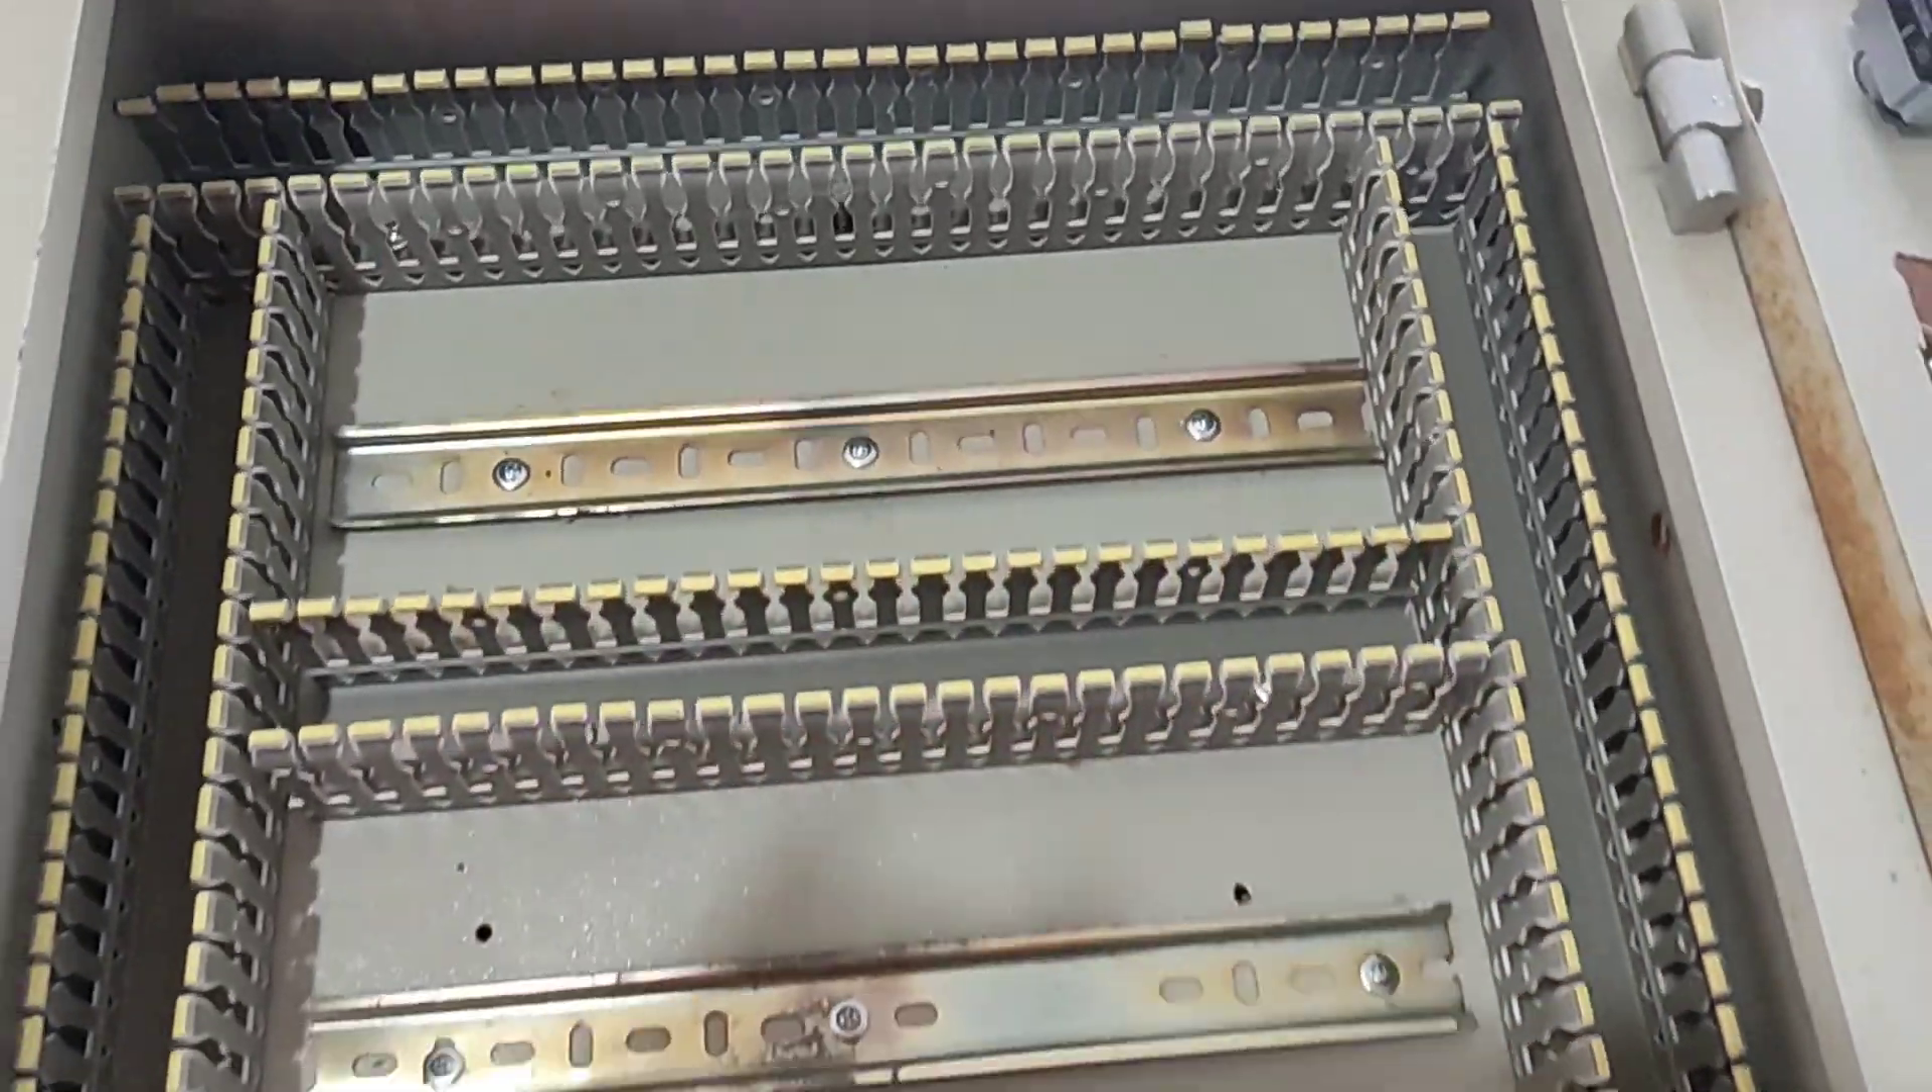Installation of rails and ducts is finished.